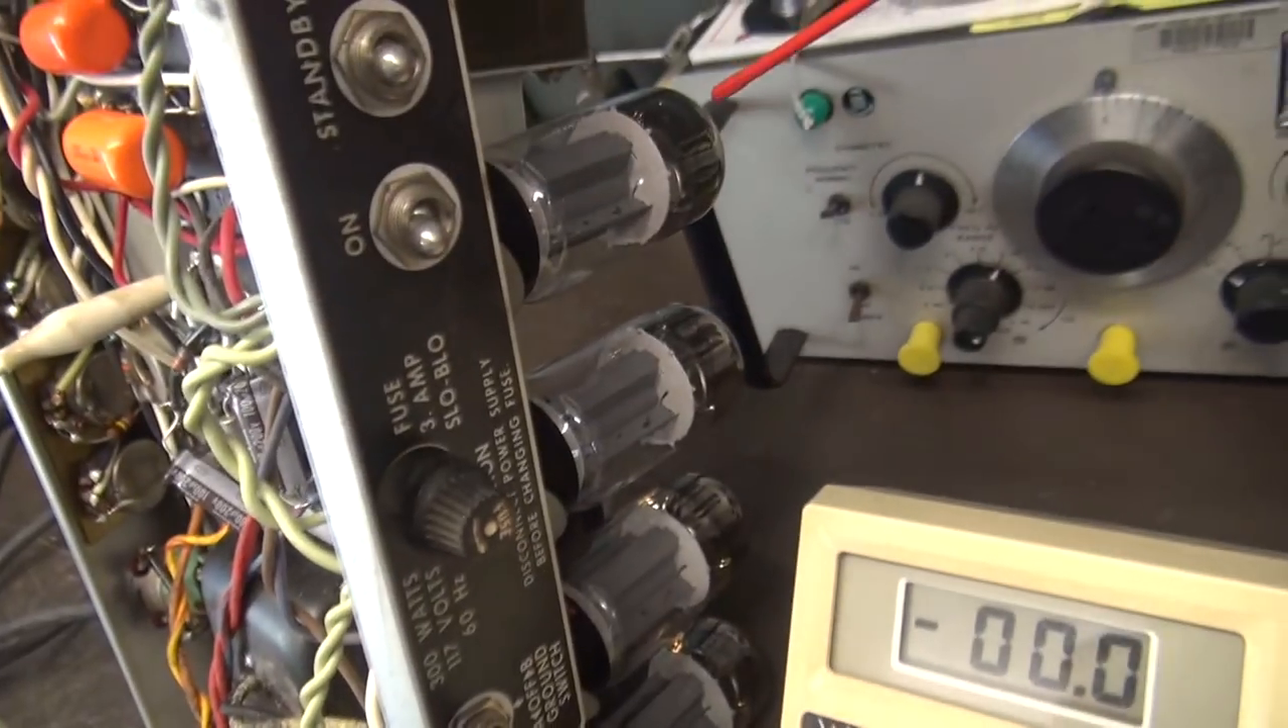So I've got four output tubes installed, all right?